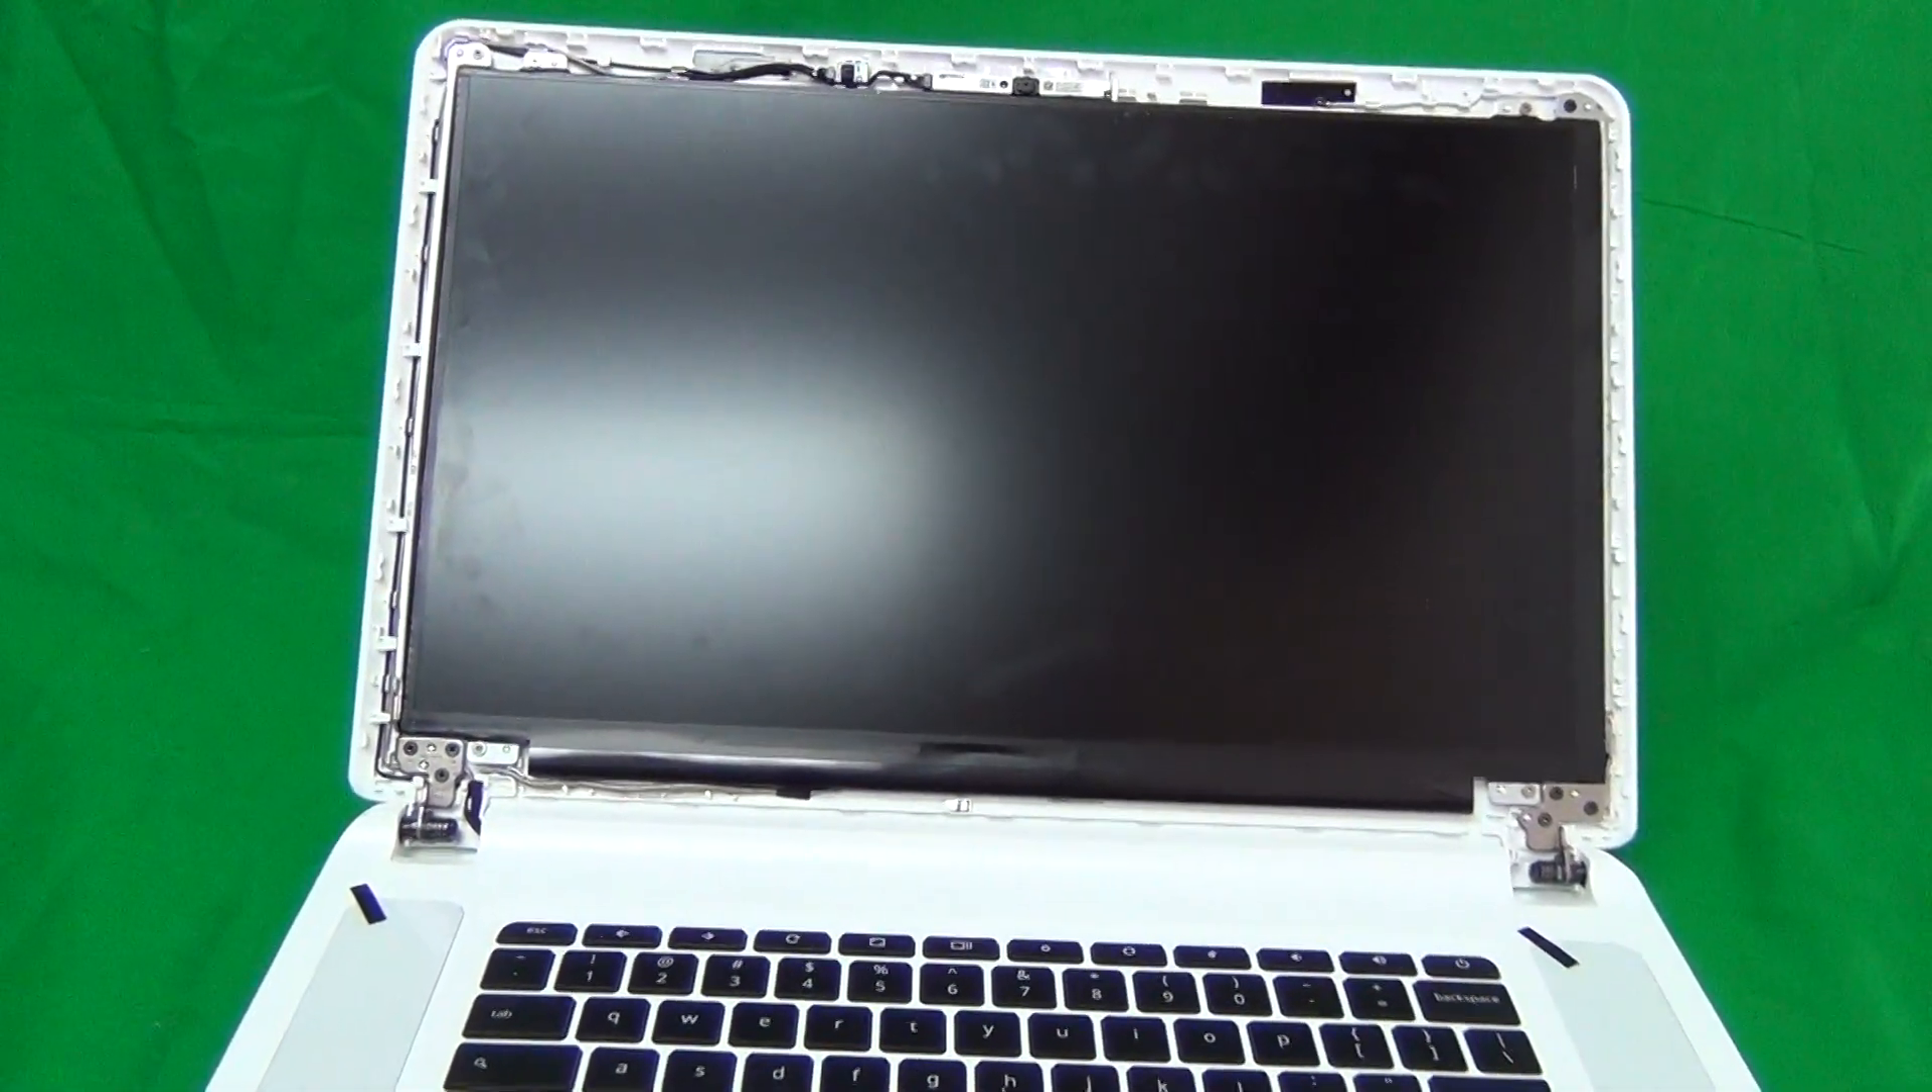Okay, next thing, the screen assembly is exposed.